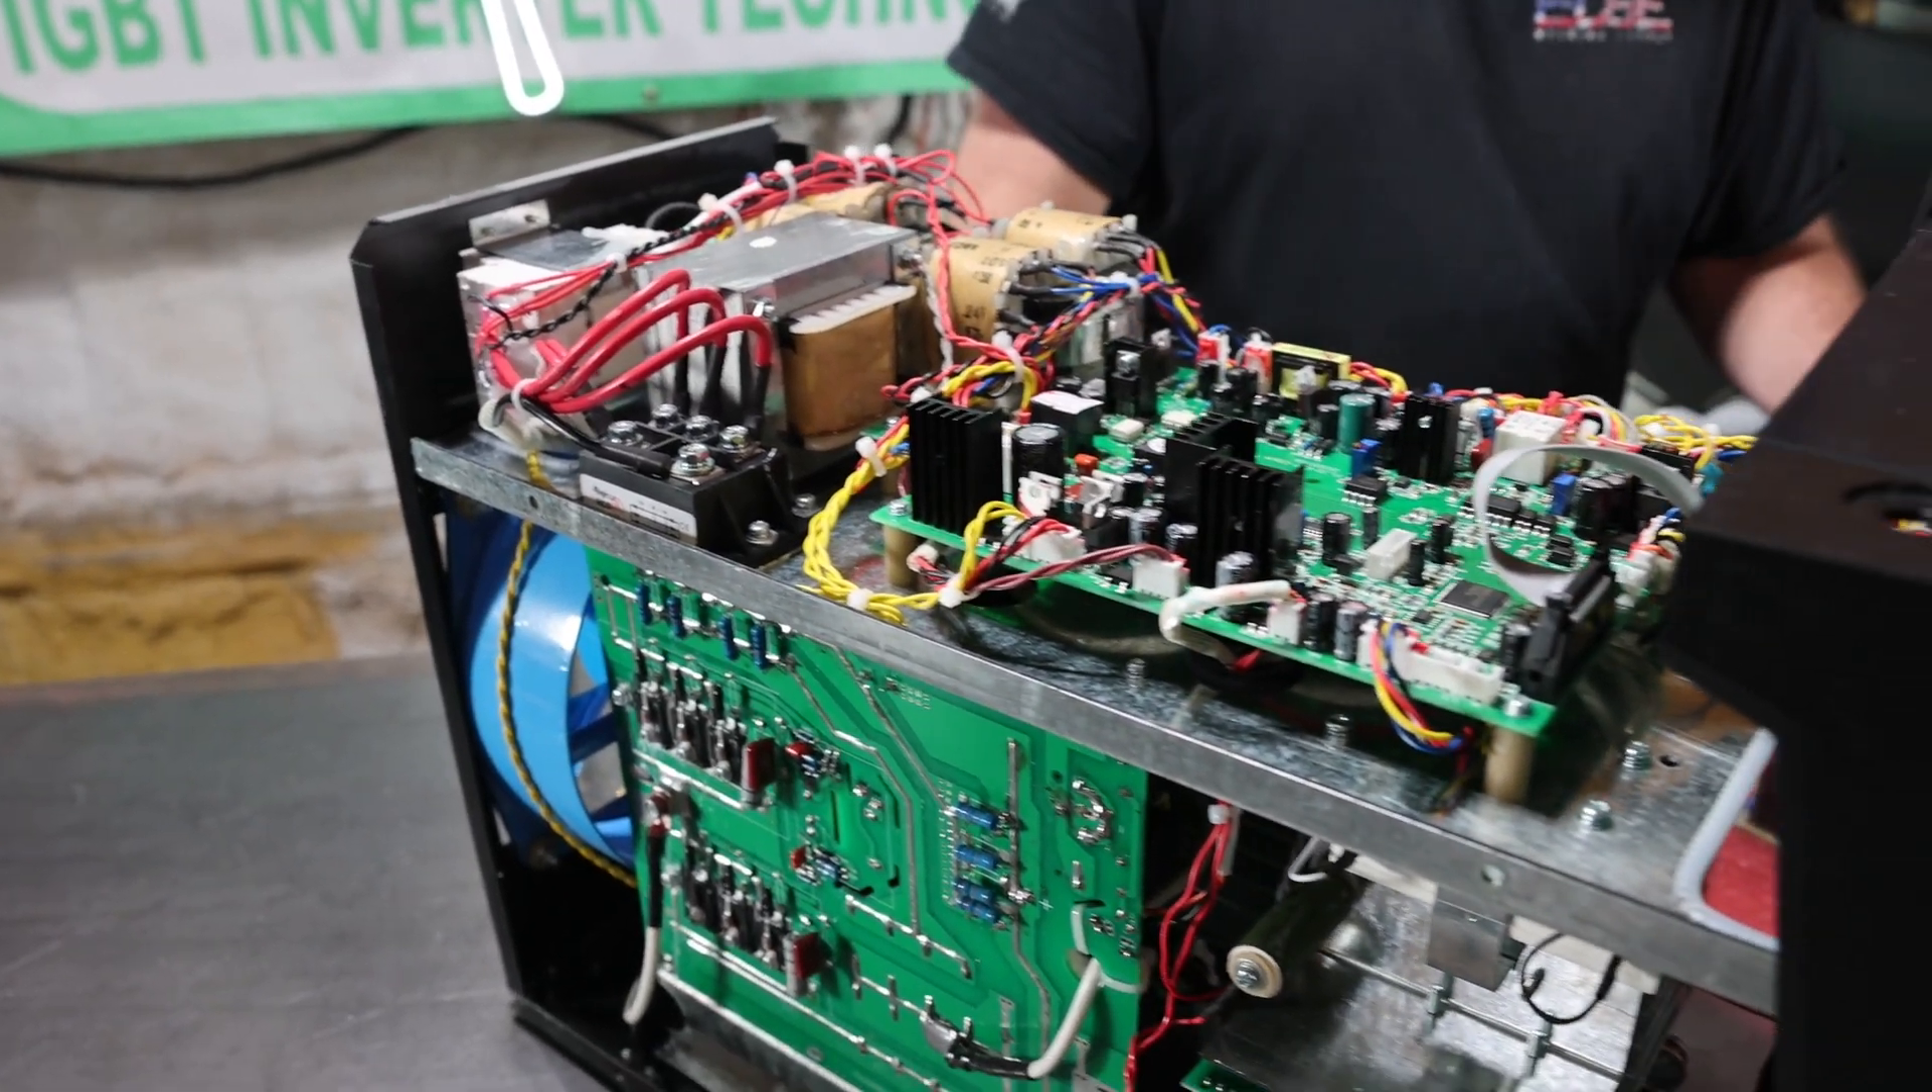So now that we have the cover off the machine, we've exposed our top board.